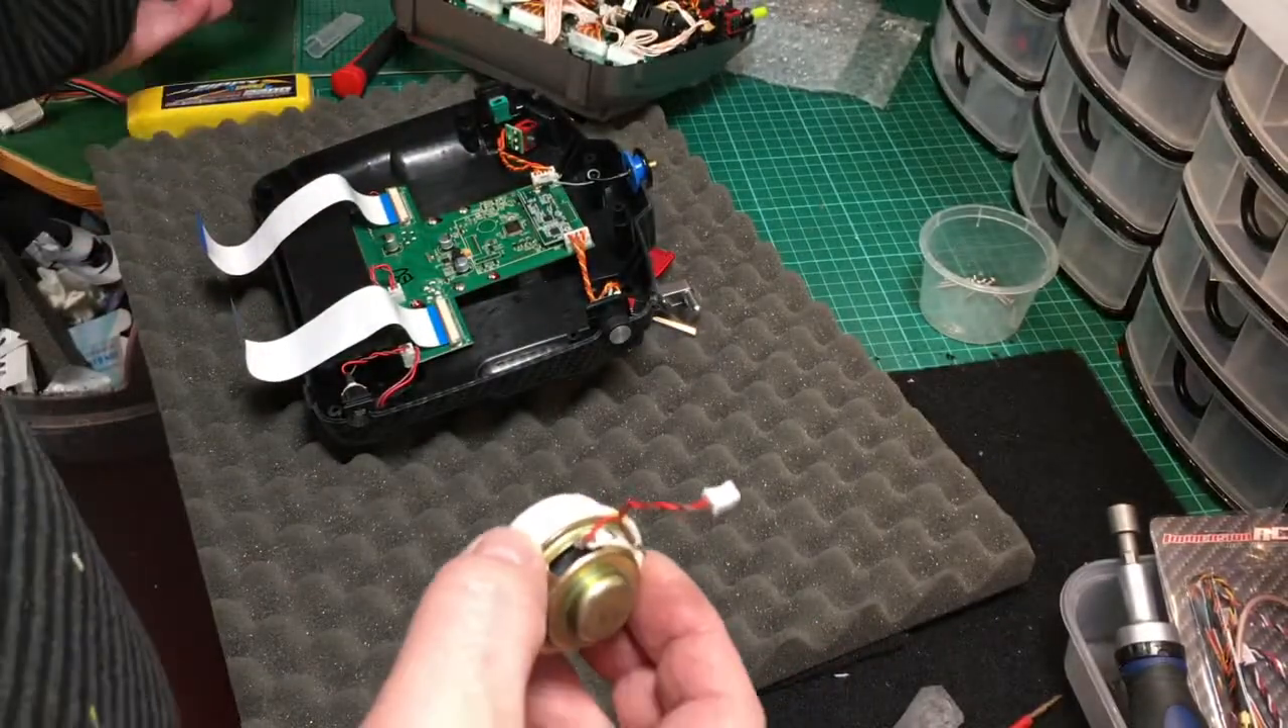The plug and lead is been desoldered off the old speaker and soldered directly onto this speaker making note of the positive and negative connections.